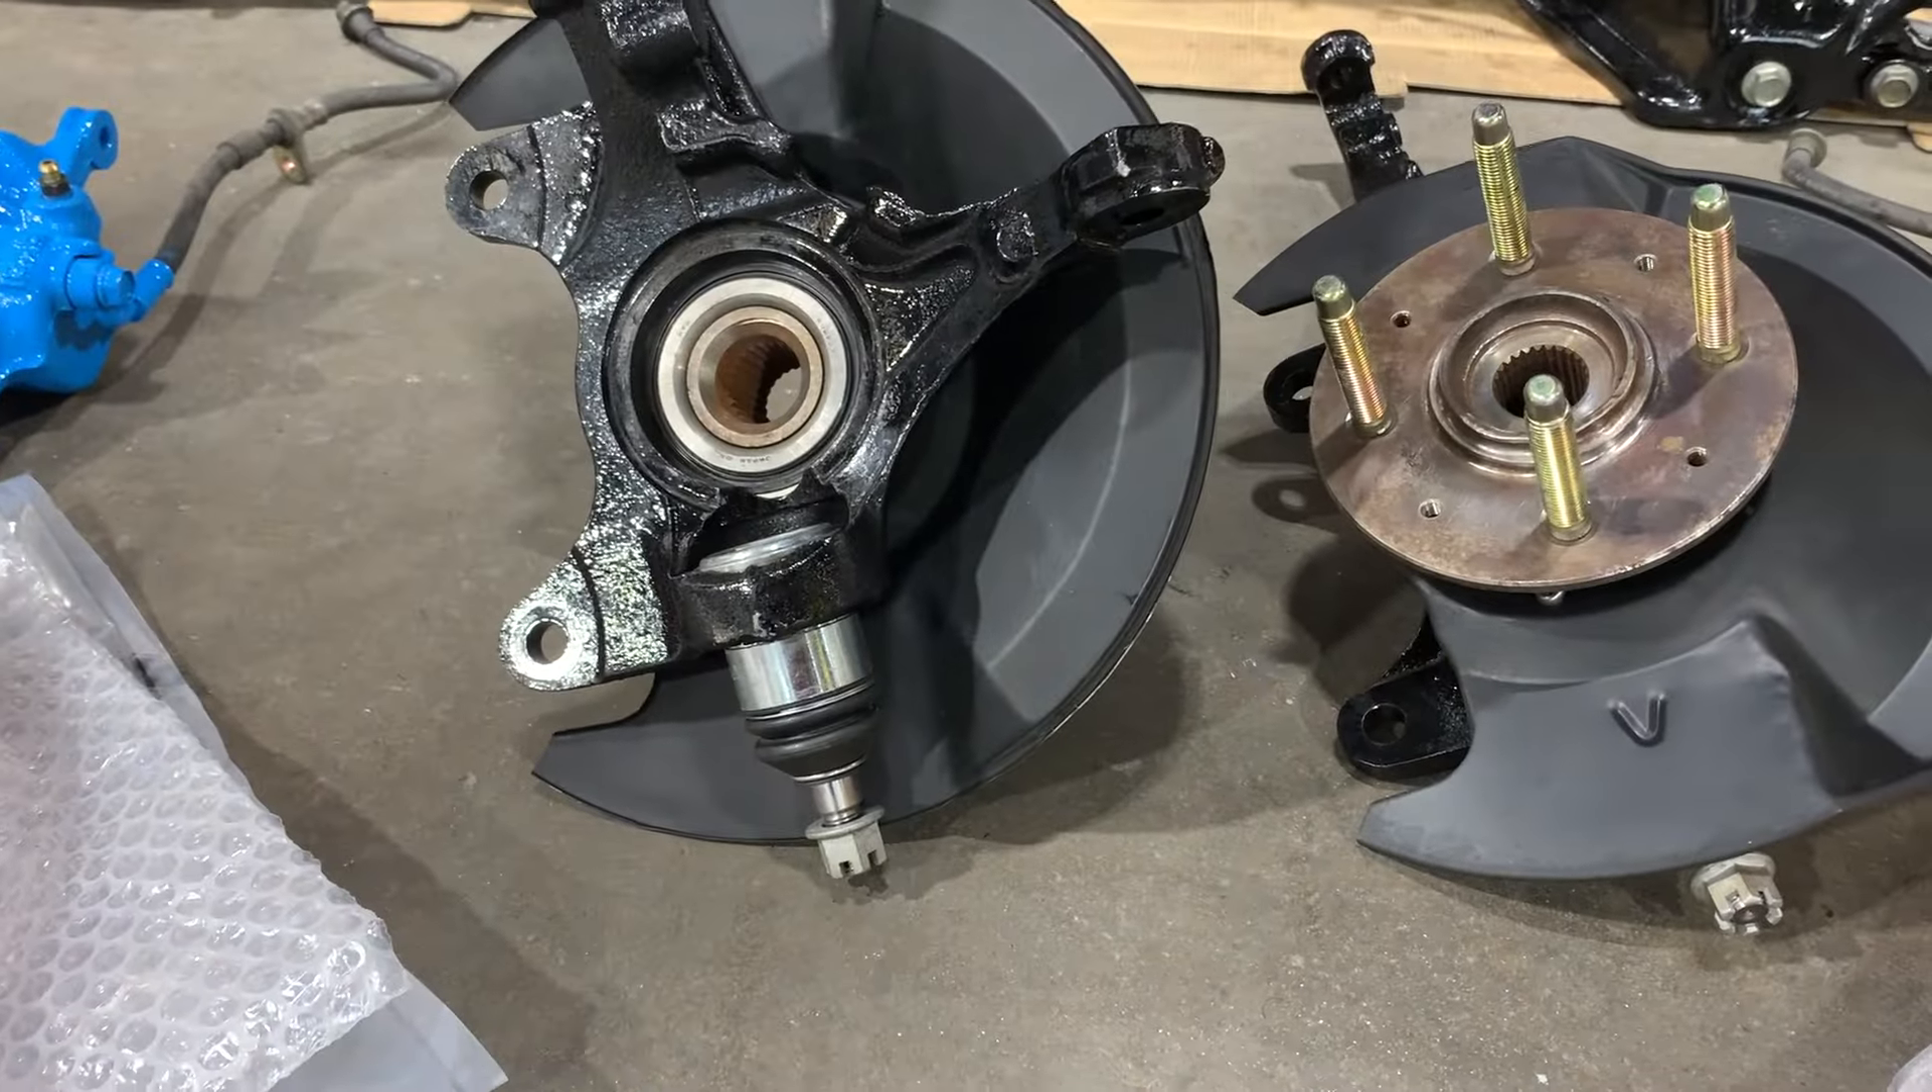We've also got a hard race roll center correction ball joint that has been installed.